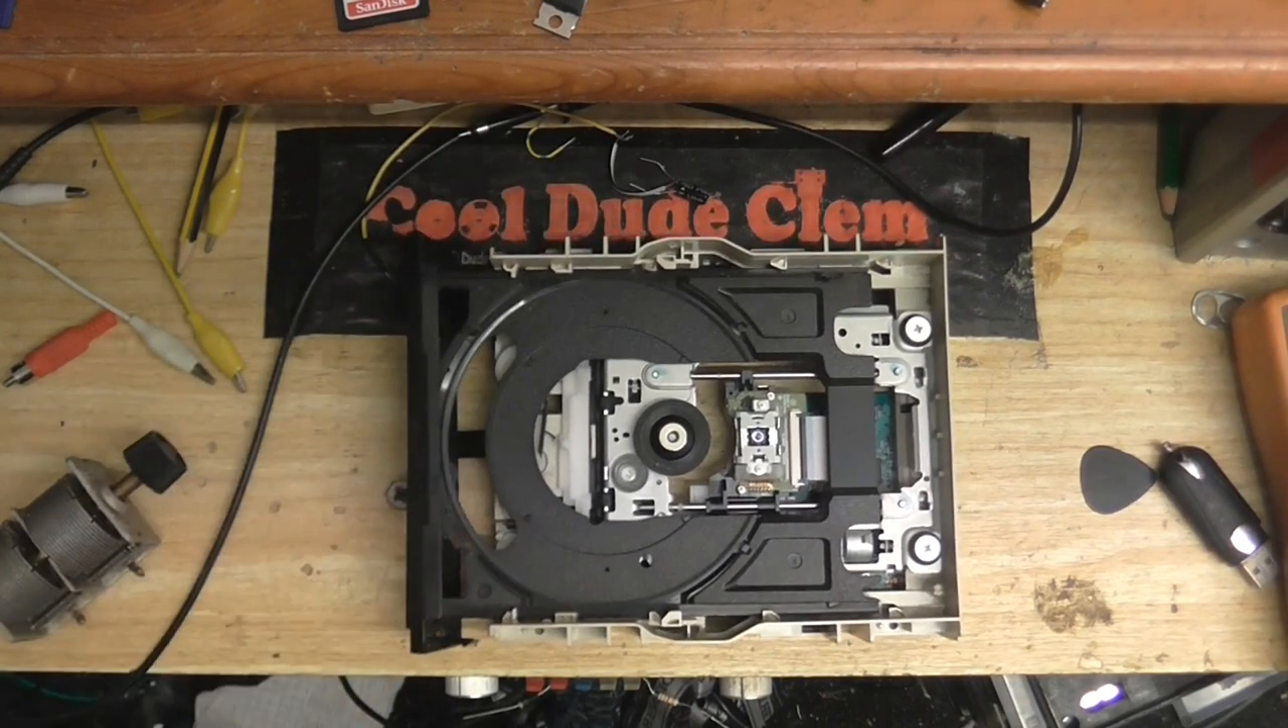Well, with a lot of panting and whatnot, I've finally got the top cover off.